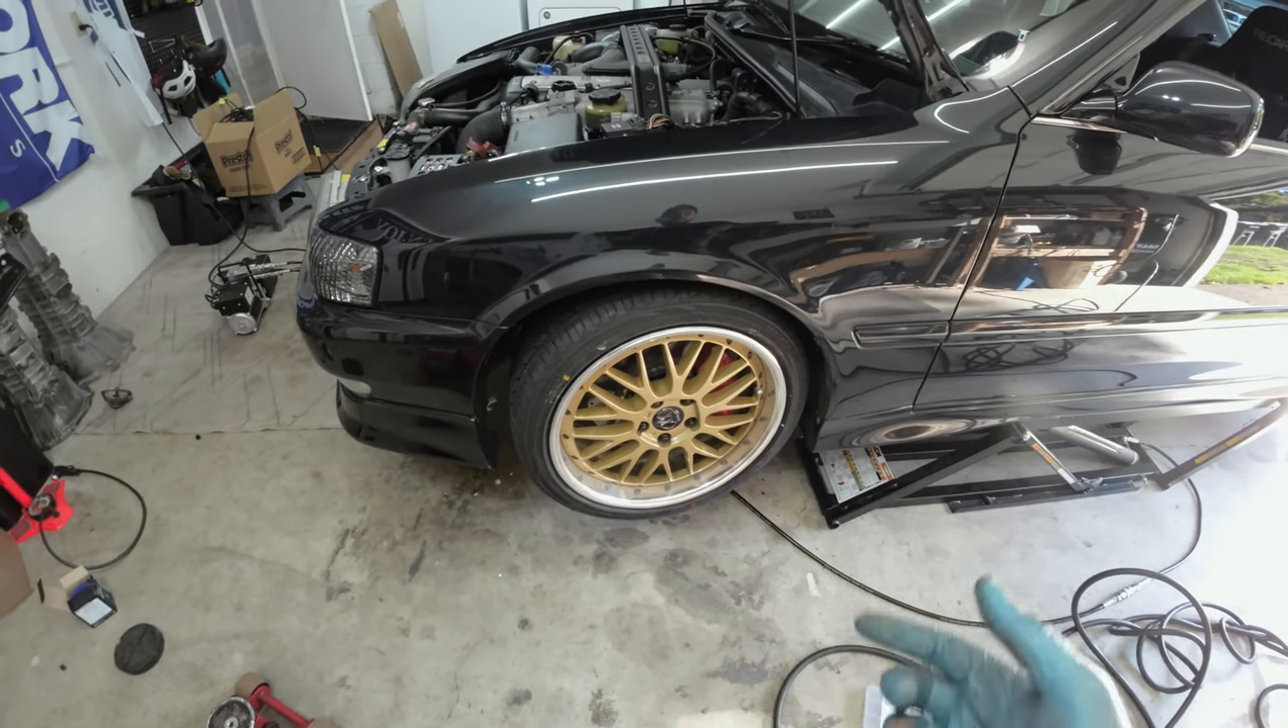We got everything bolted up. We got the wheel back on. I turned the wheel while I was installing it.